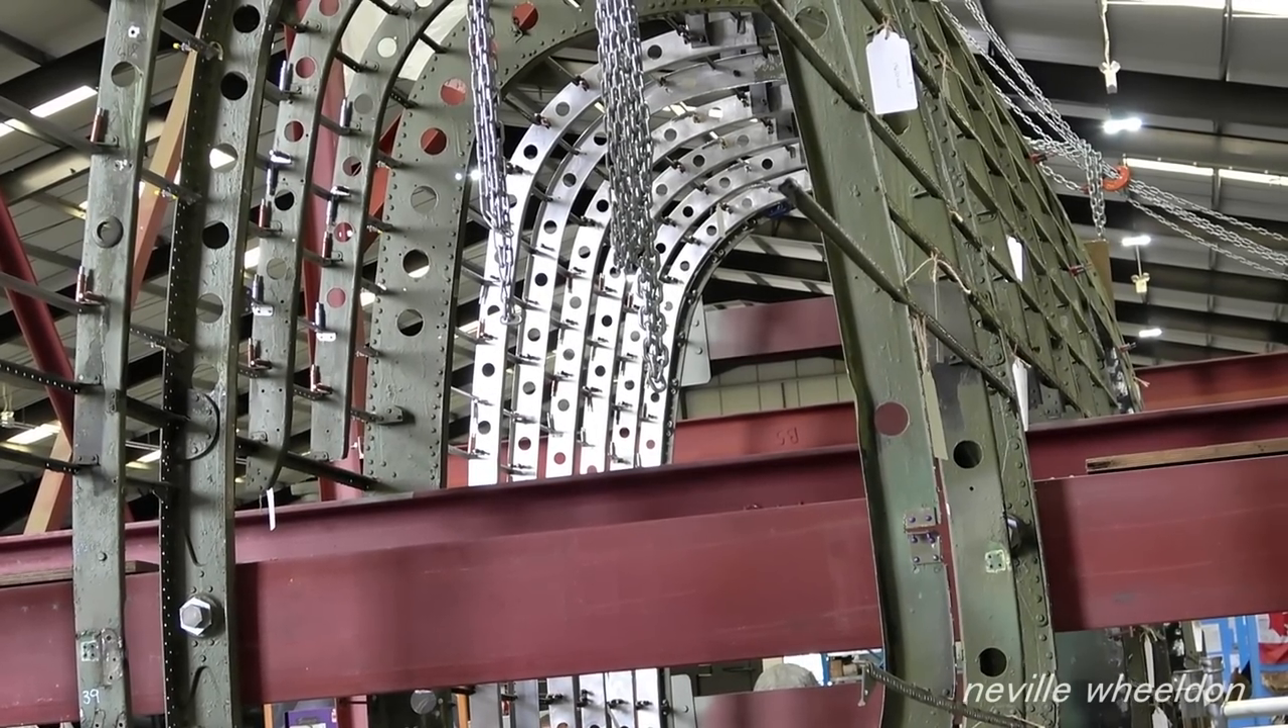The rear hangar doors are open allowing the light to reflect on the new formers Dave has completed and trial fitted.